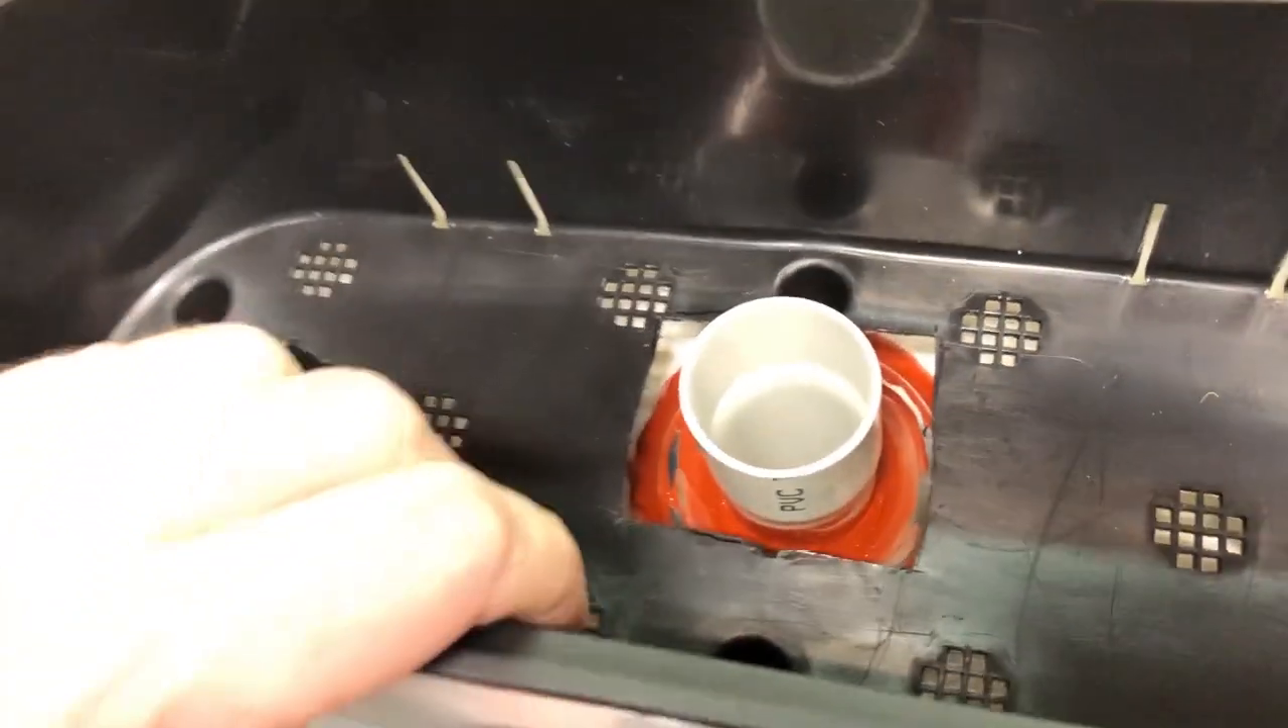Okay, now the container is mostly prepped. I got the drain tube secured in there, all siliconed in place.